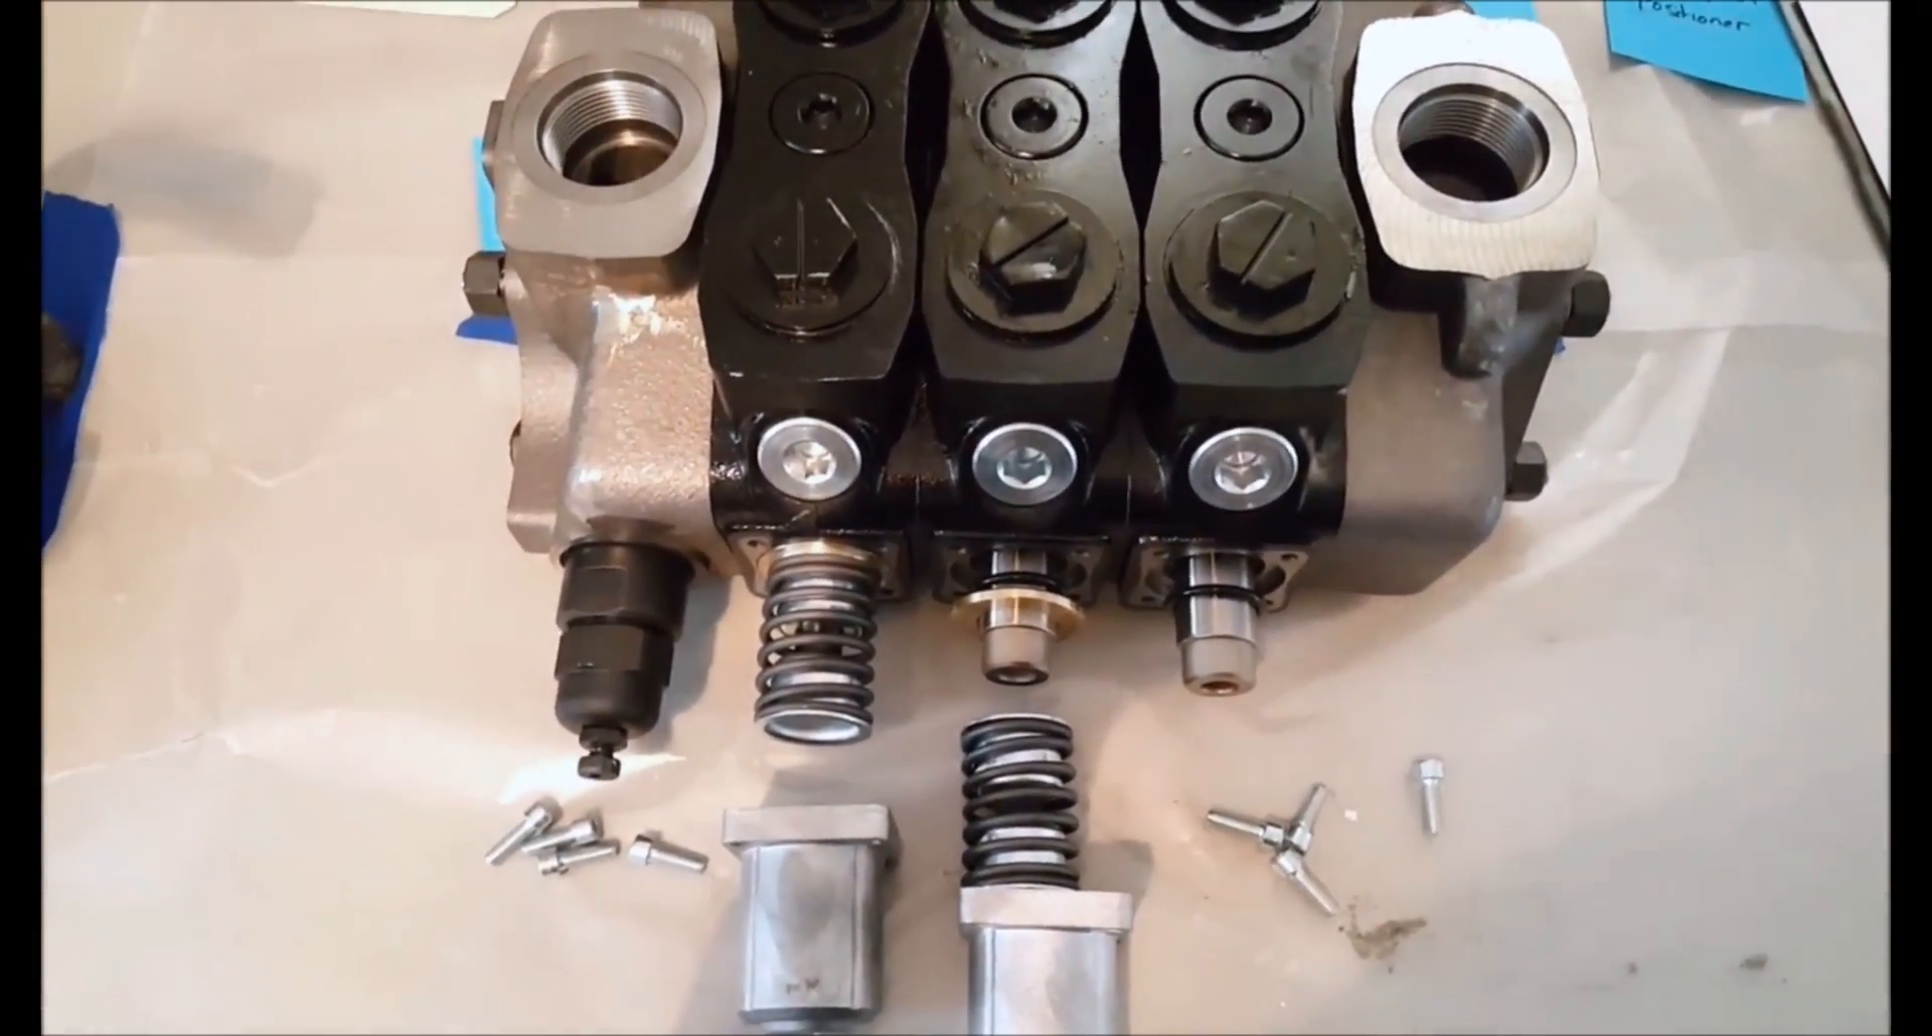The middle section I don't have it assembled yet and the third section is missing the brass ring.